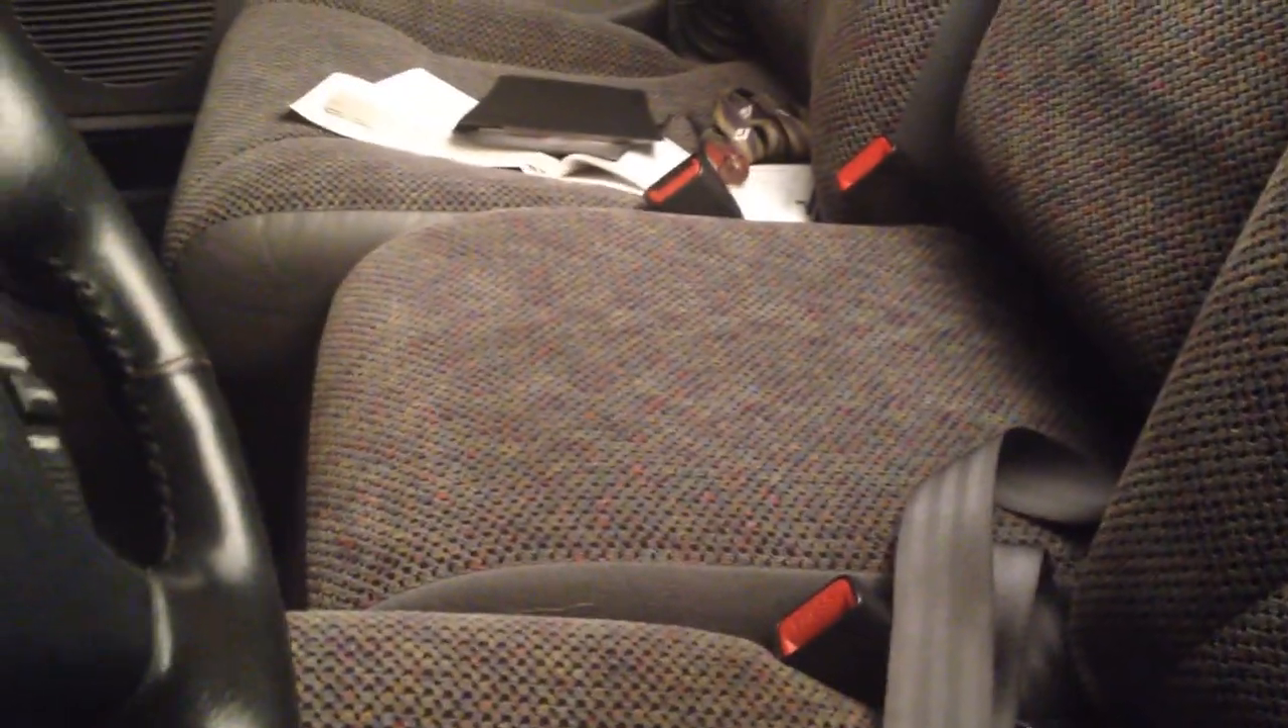Center console seat is back in.